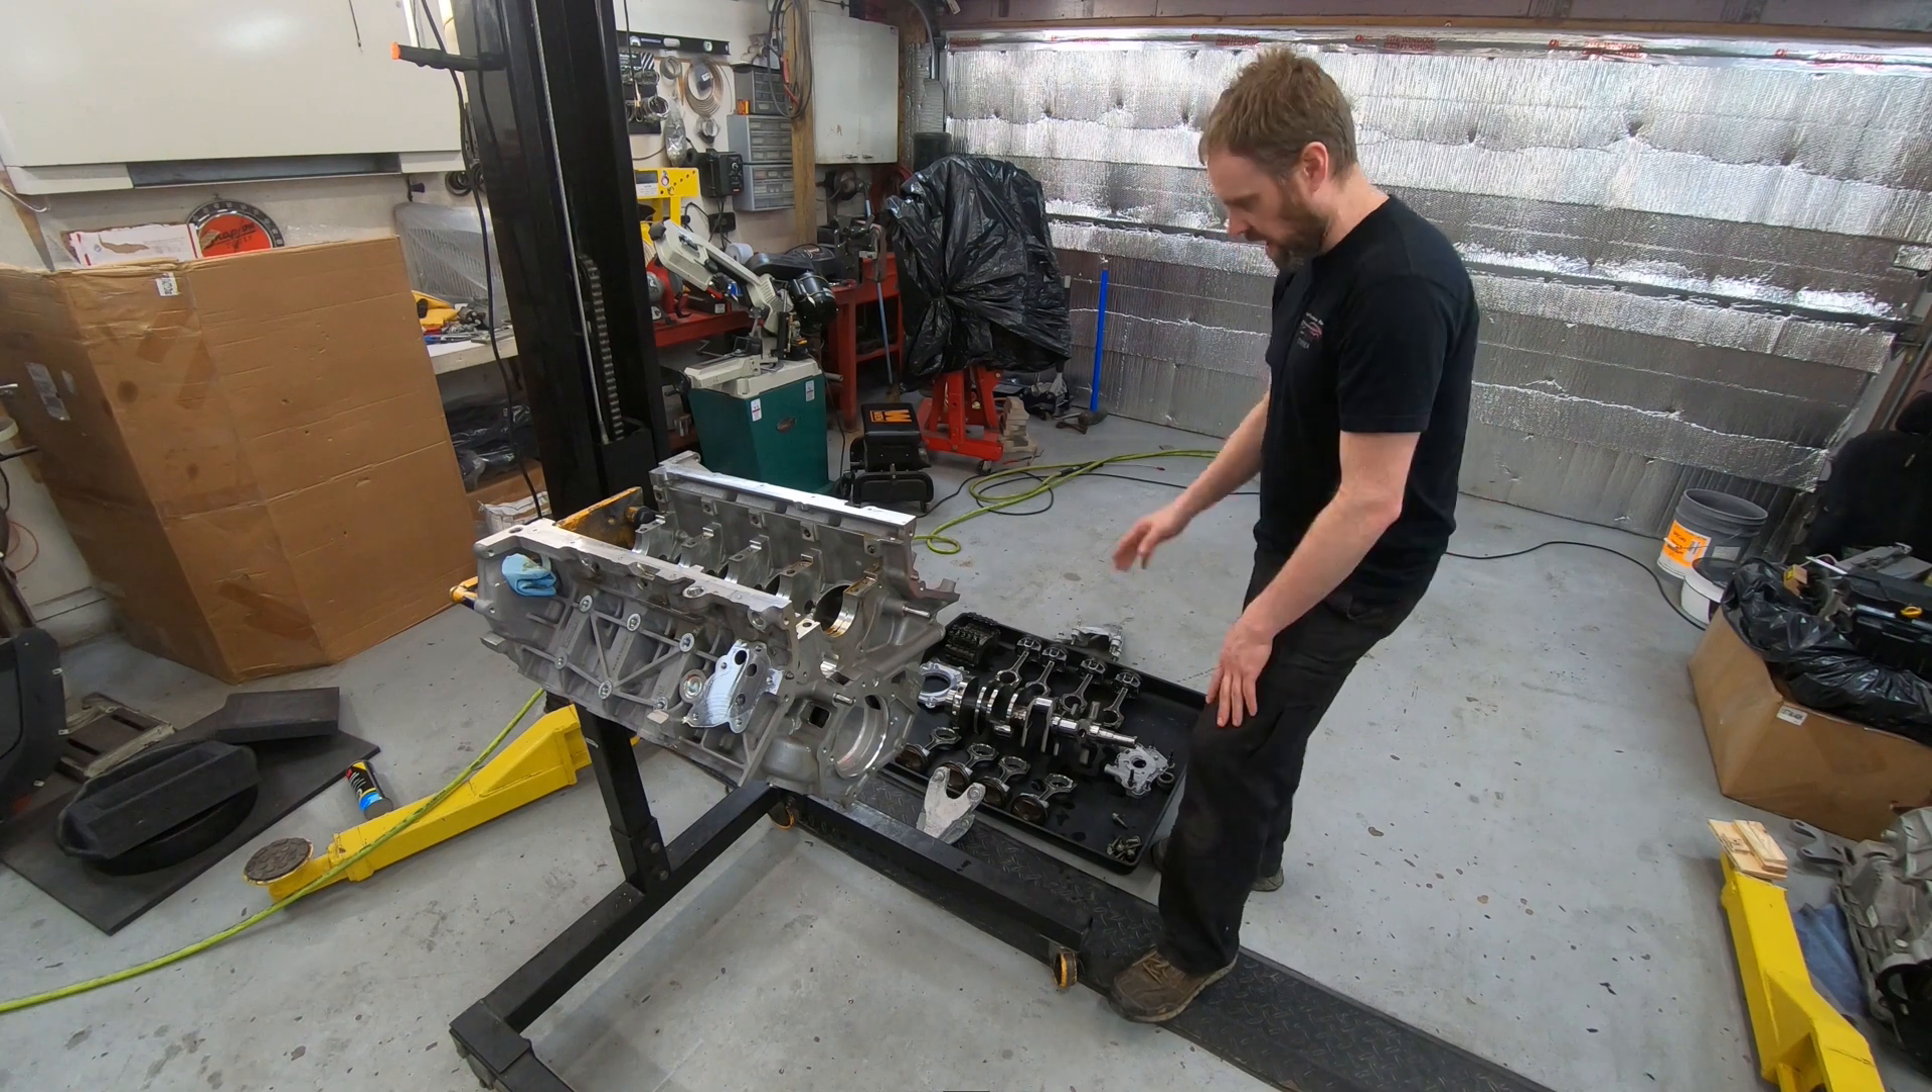We have the 5 .0 all disassembled here, laid out on this little piece of plastic that I cleaned up.